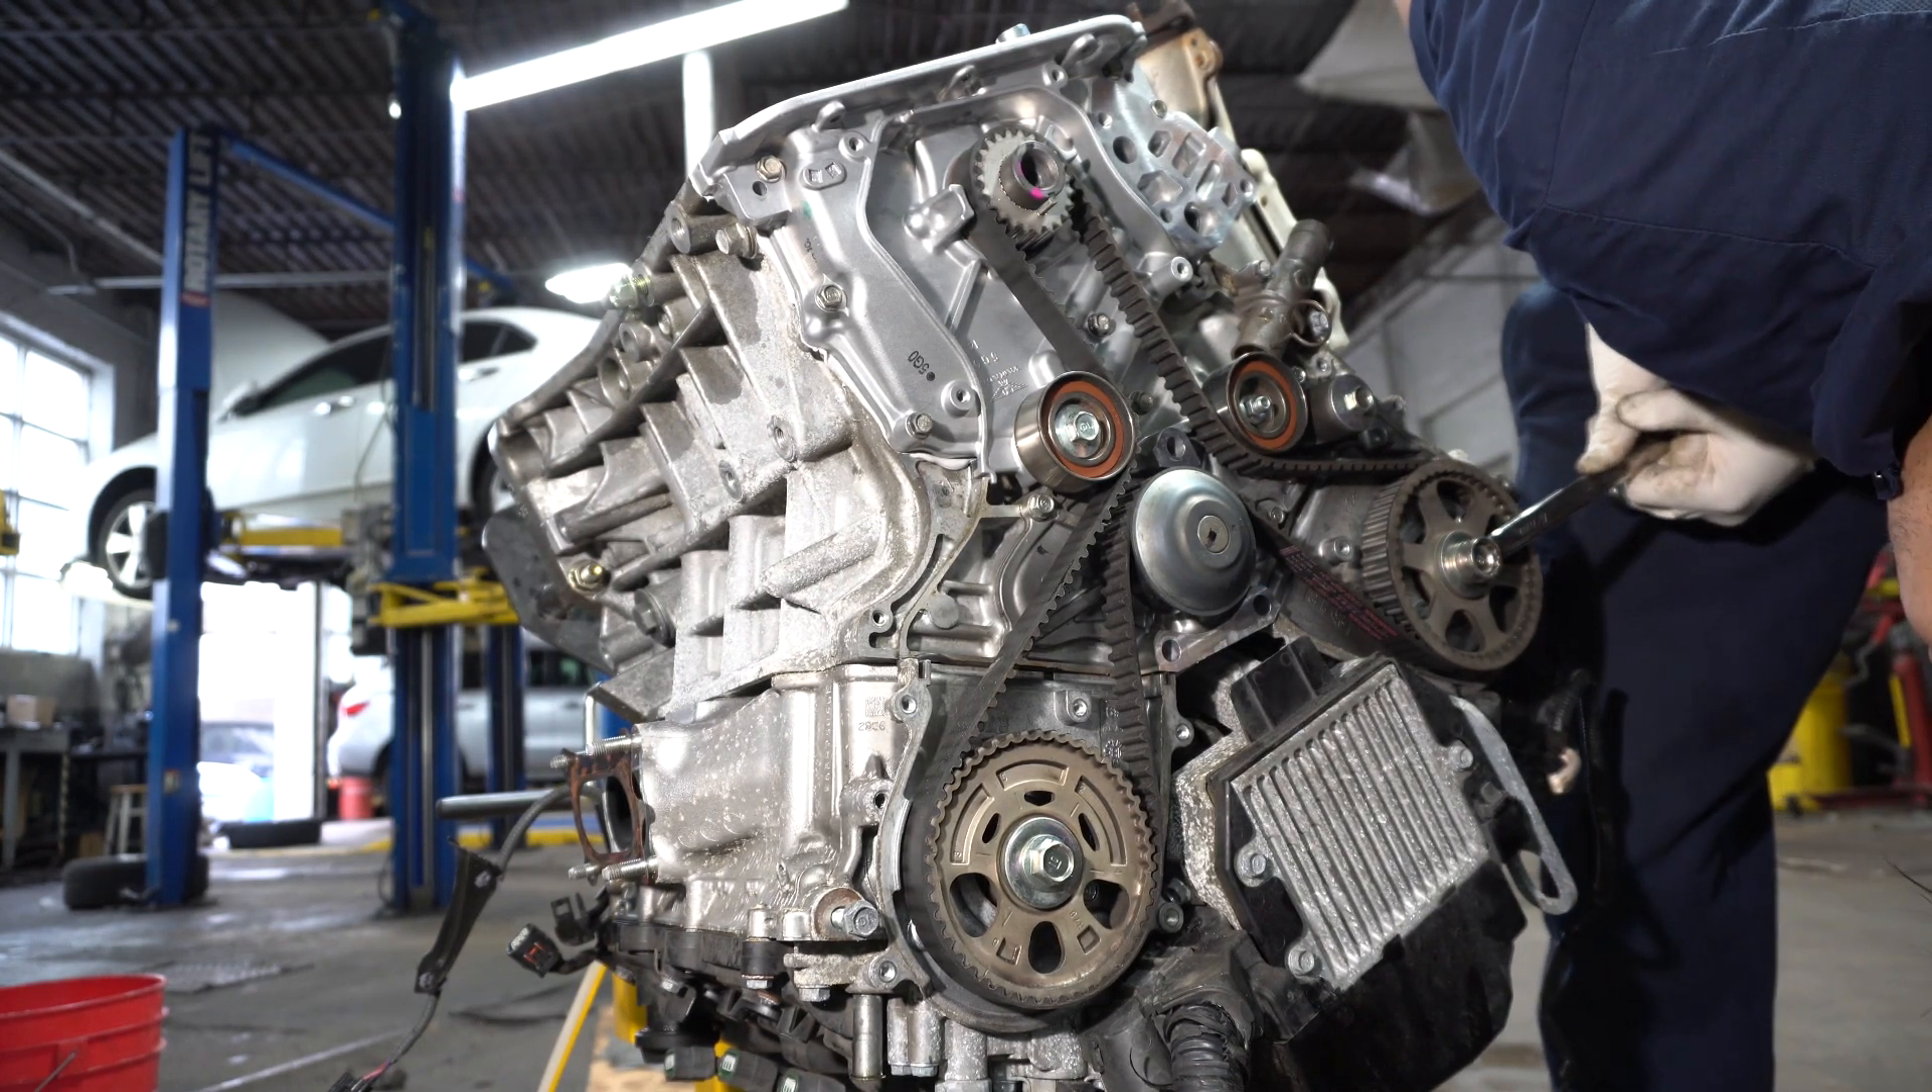The timing belt is now installed. And engine mechanical timing is set.